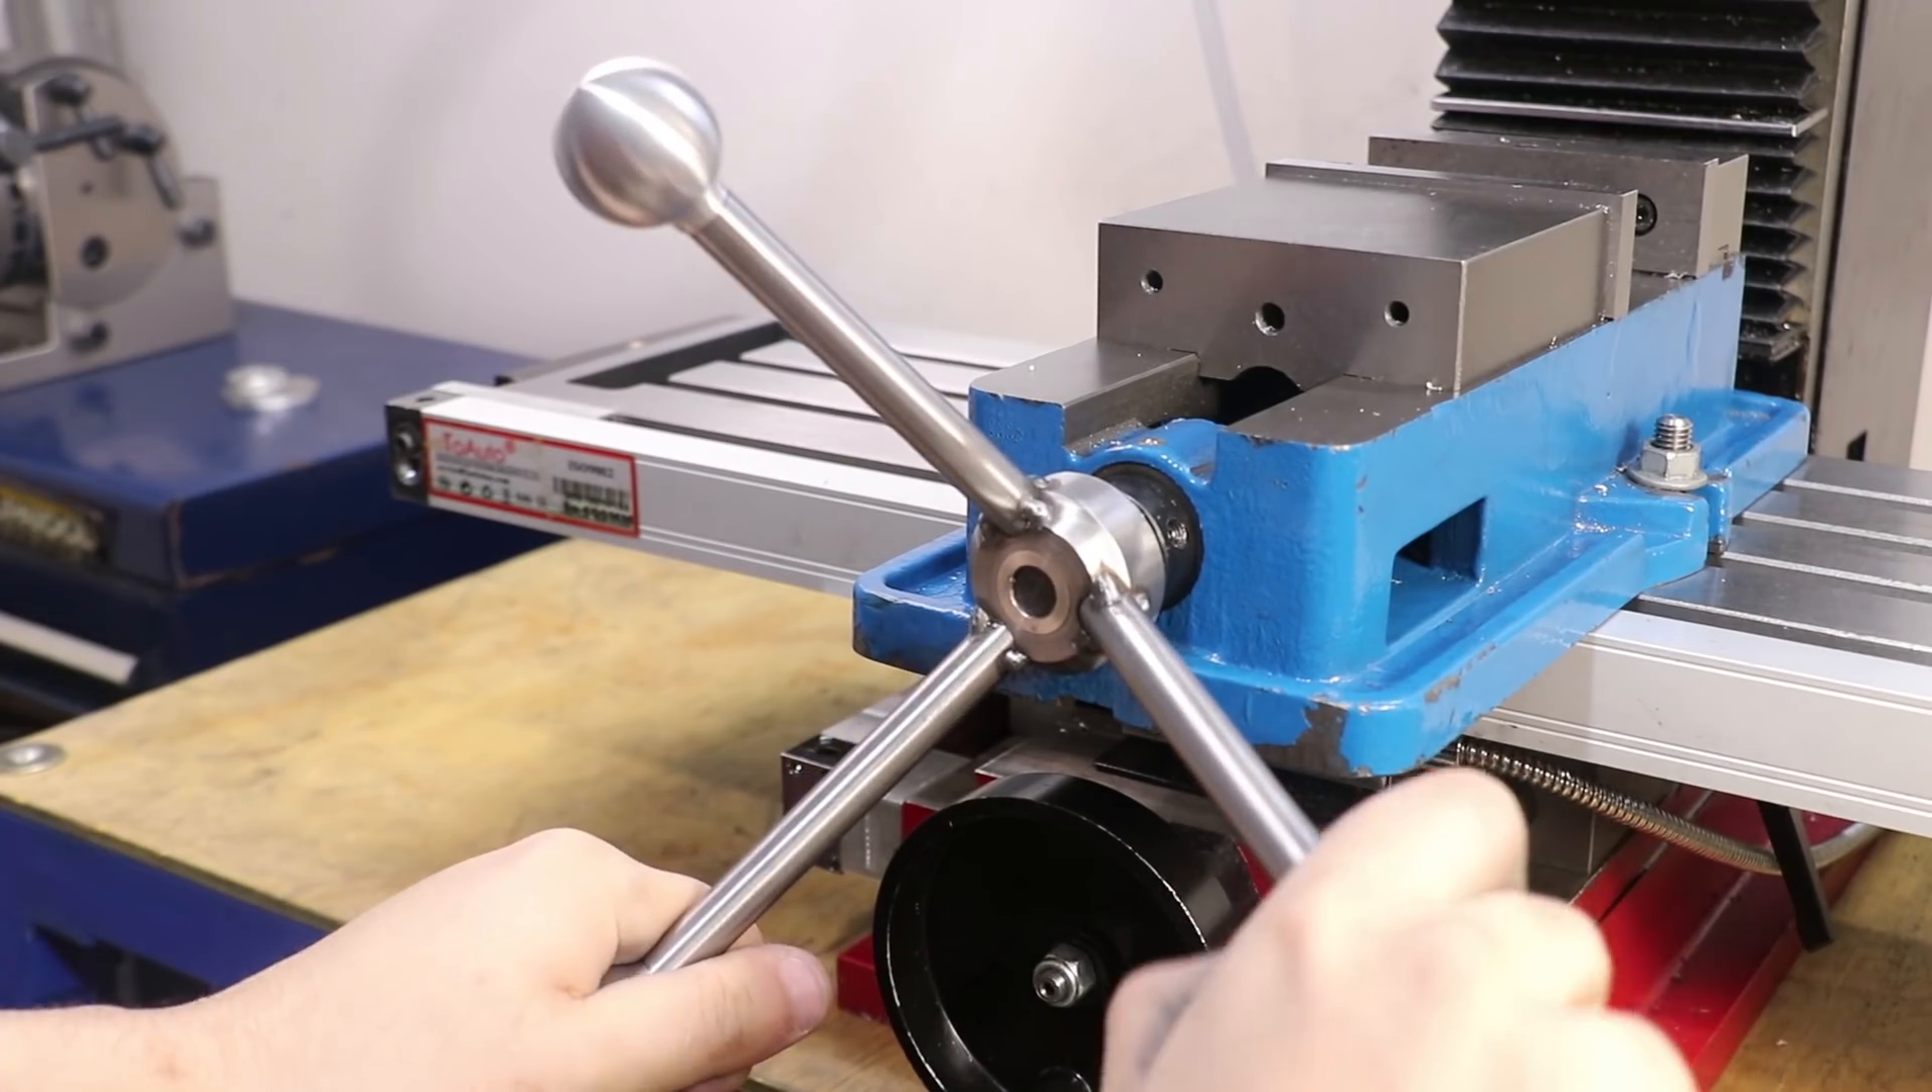That is the speed handle done.